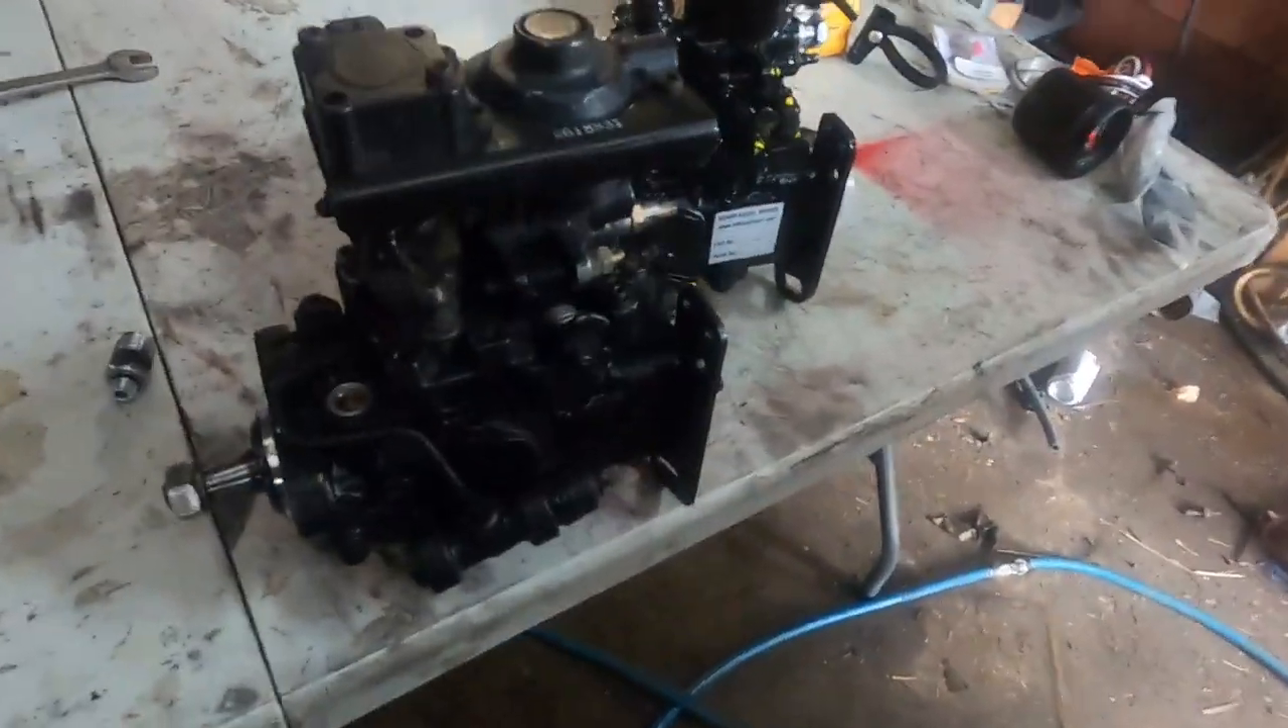All right, guys, so we got our pump out.